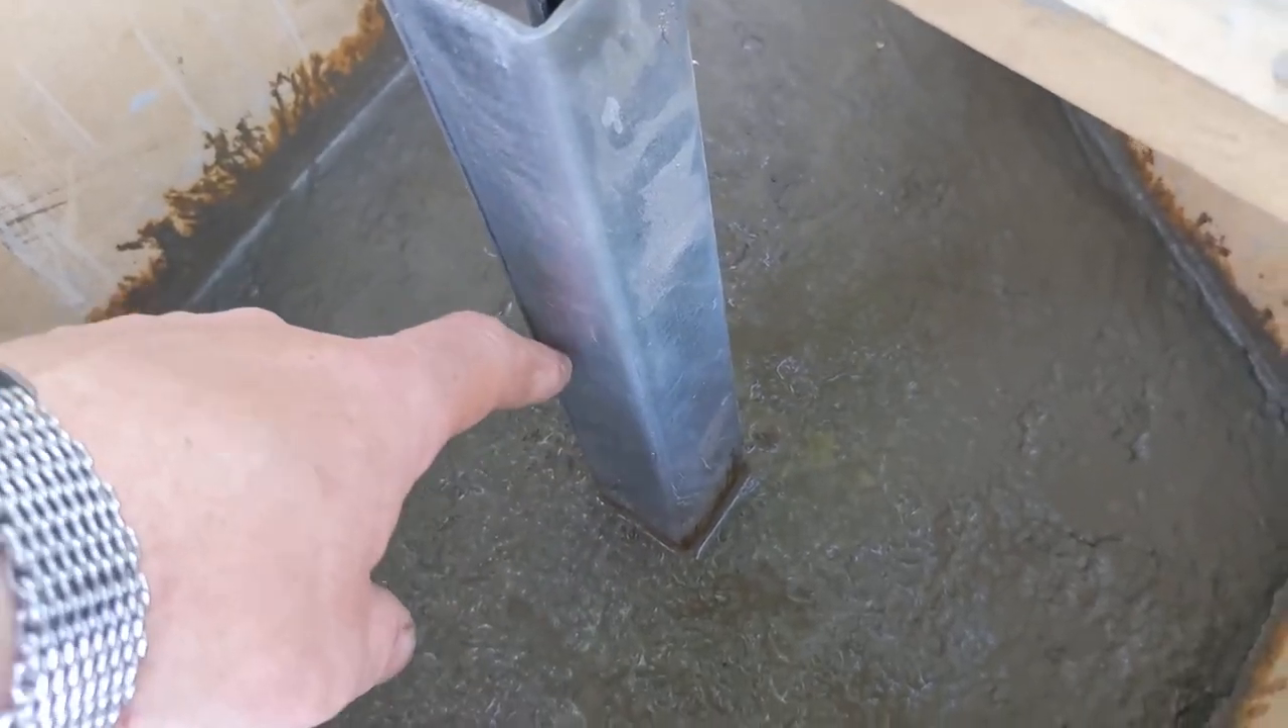I almost forgot to insert a vertical member for the top link to engage in.